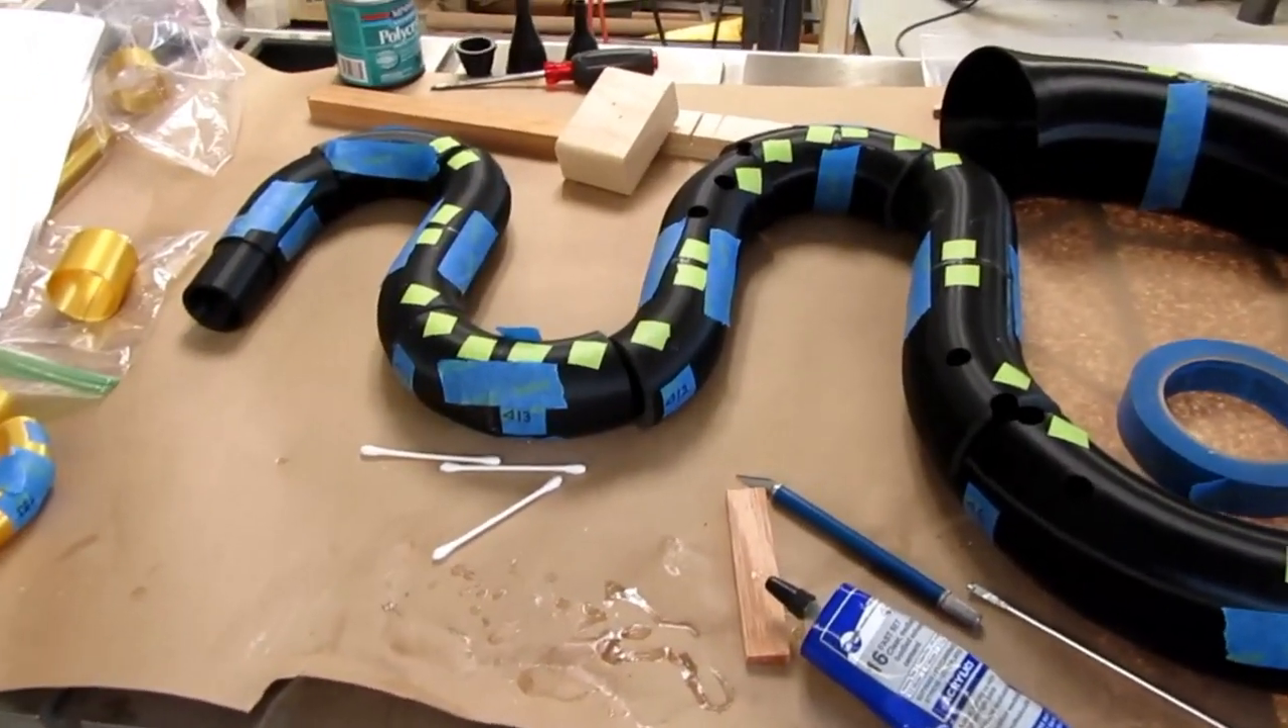All right every other two pieces or every two pieces are now glued together and taped up.